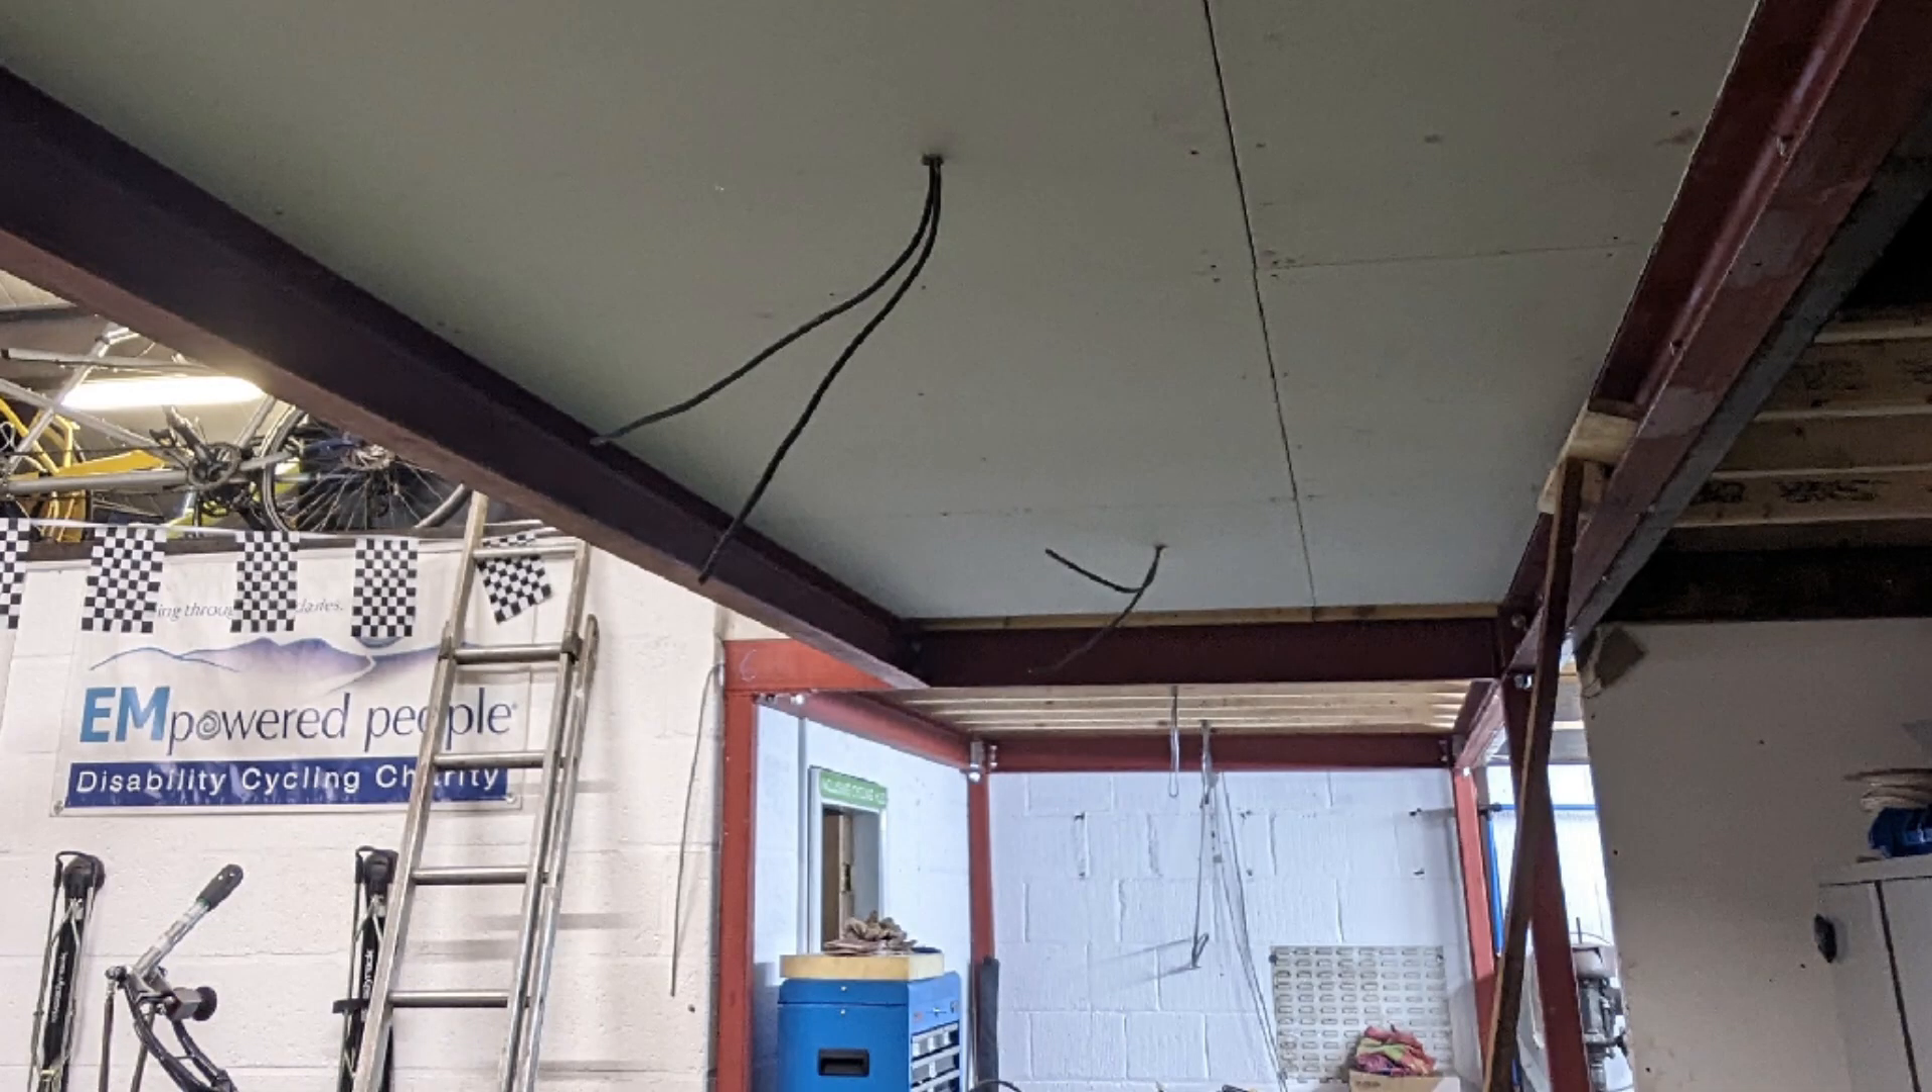We've got the steel in place now, the plaster board is down to finish it off underneath.